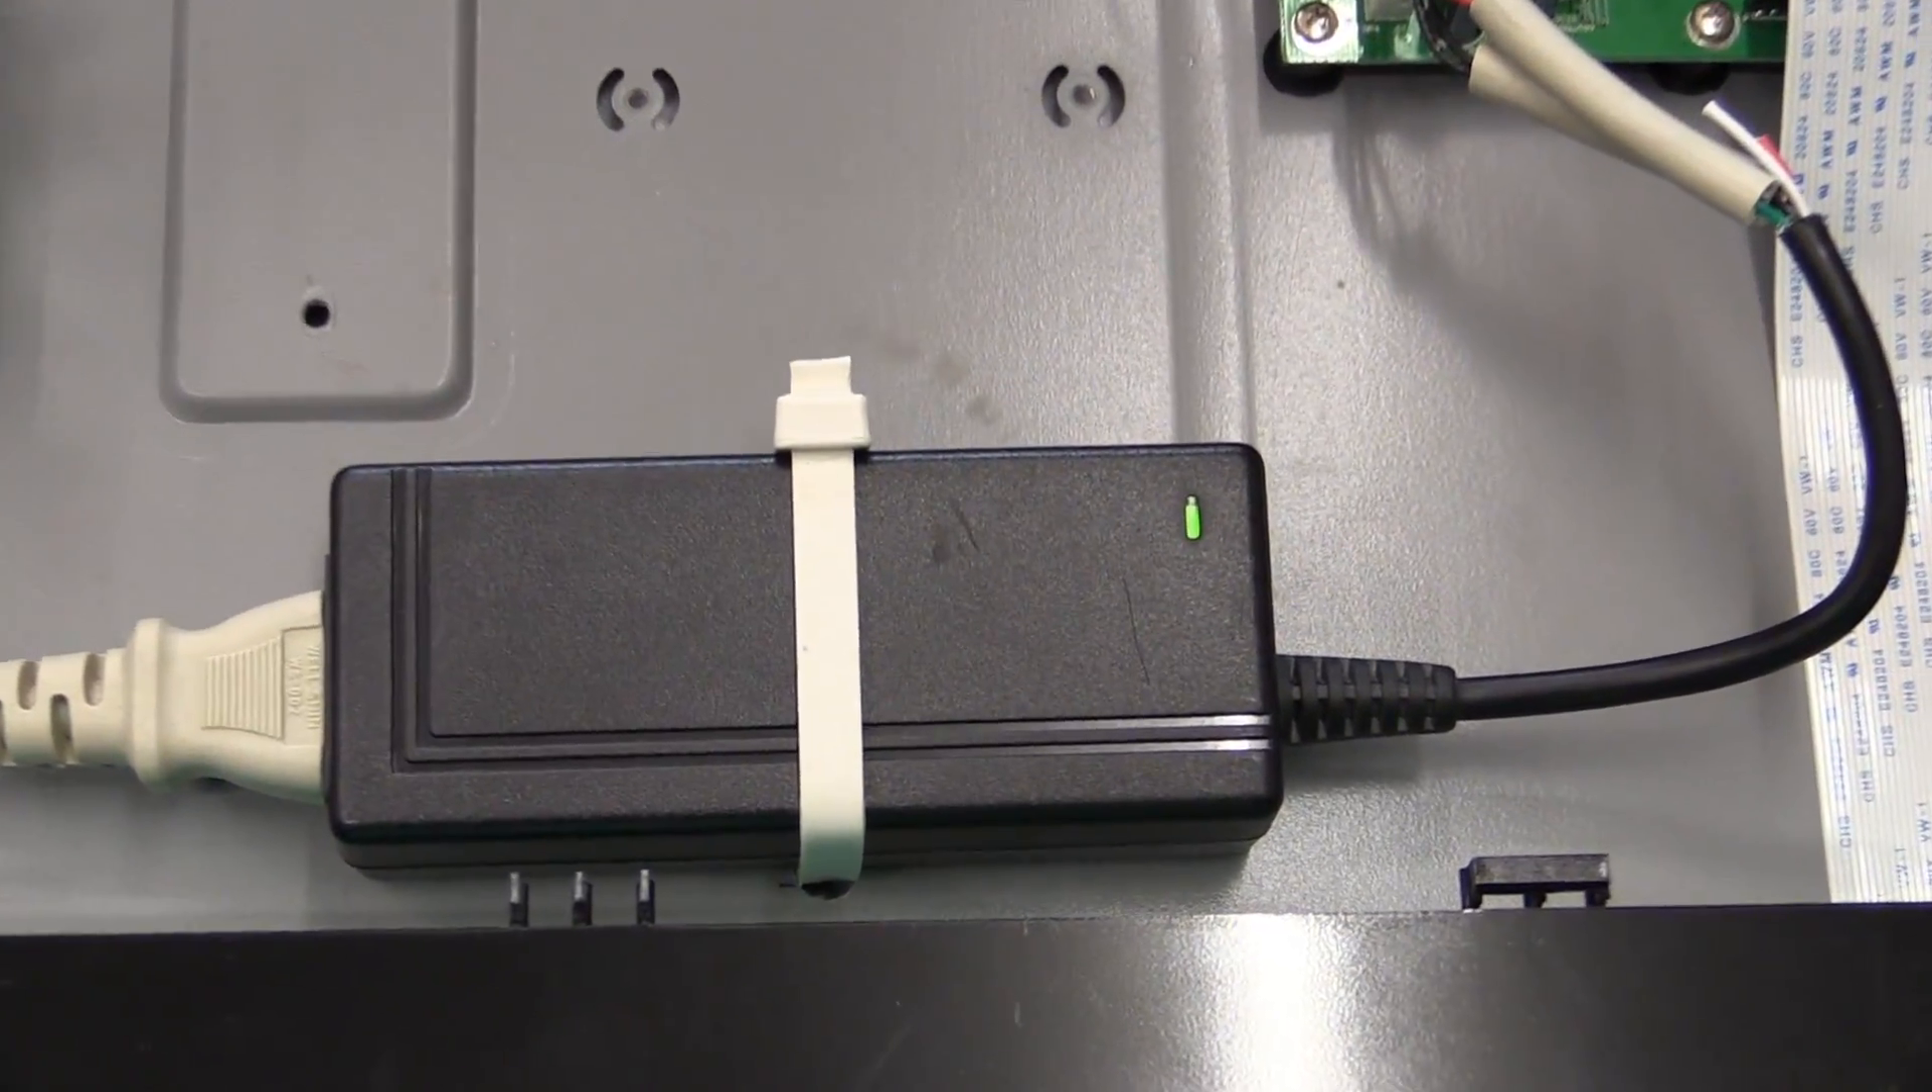The transformer and linear power supply are all gone, and as you can see, I have the switch mode power supply hooked up and secured in place using a high -tech cable tie.